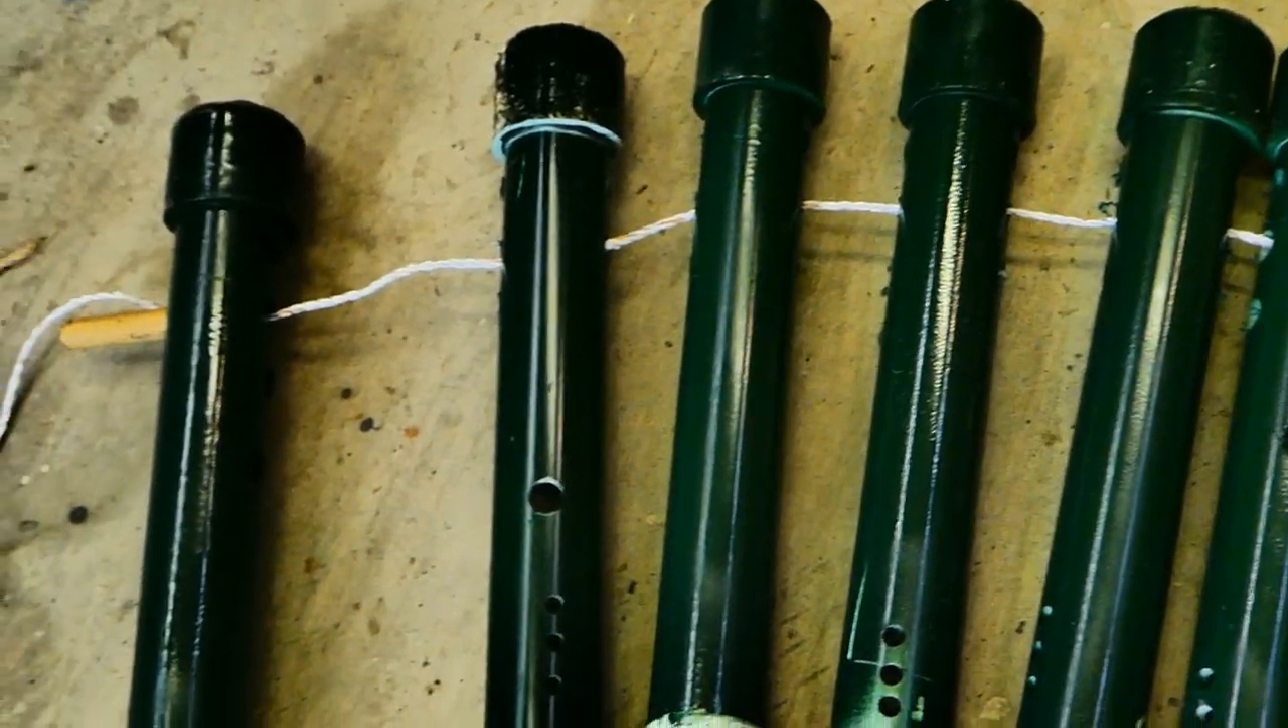The way I did it, initially, as you can see here on the bench, I inserted the poly wire through all the posts at one time, while they're still on the bench.